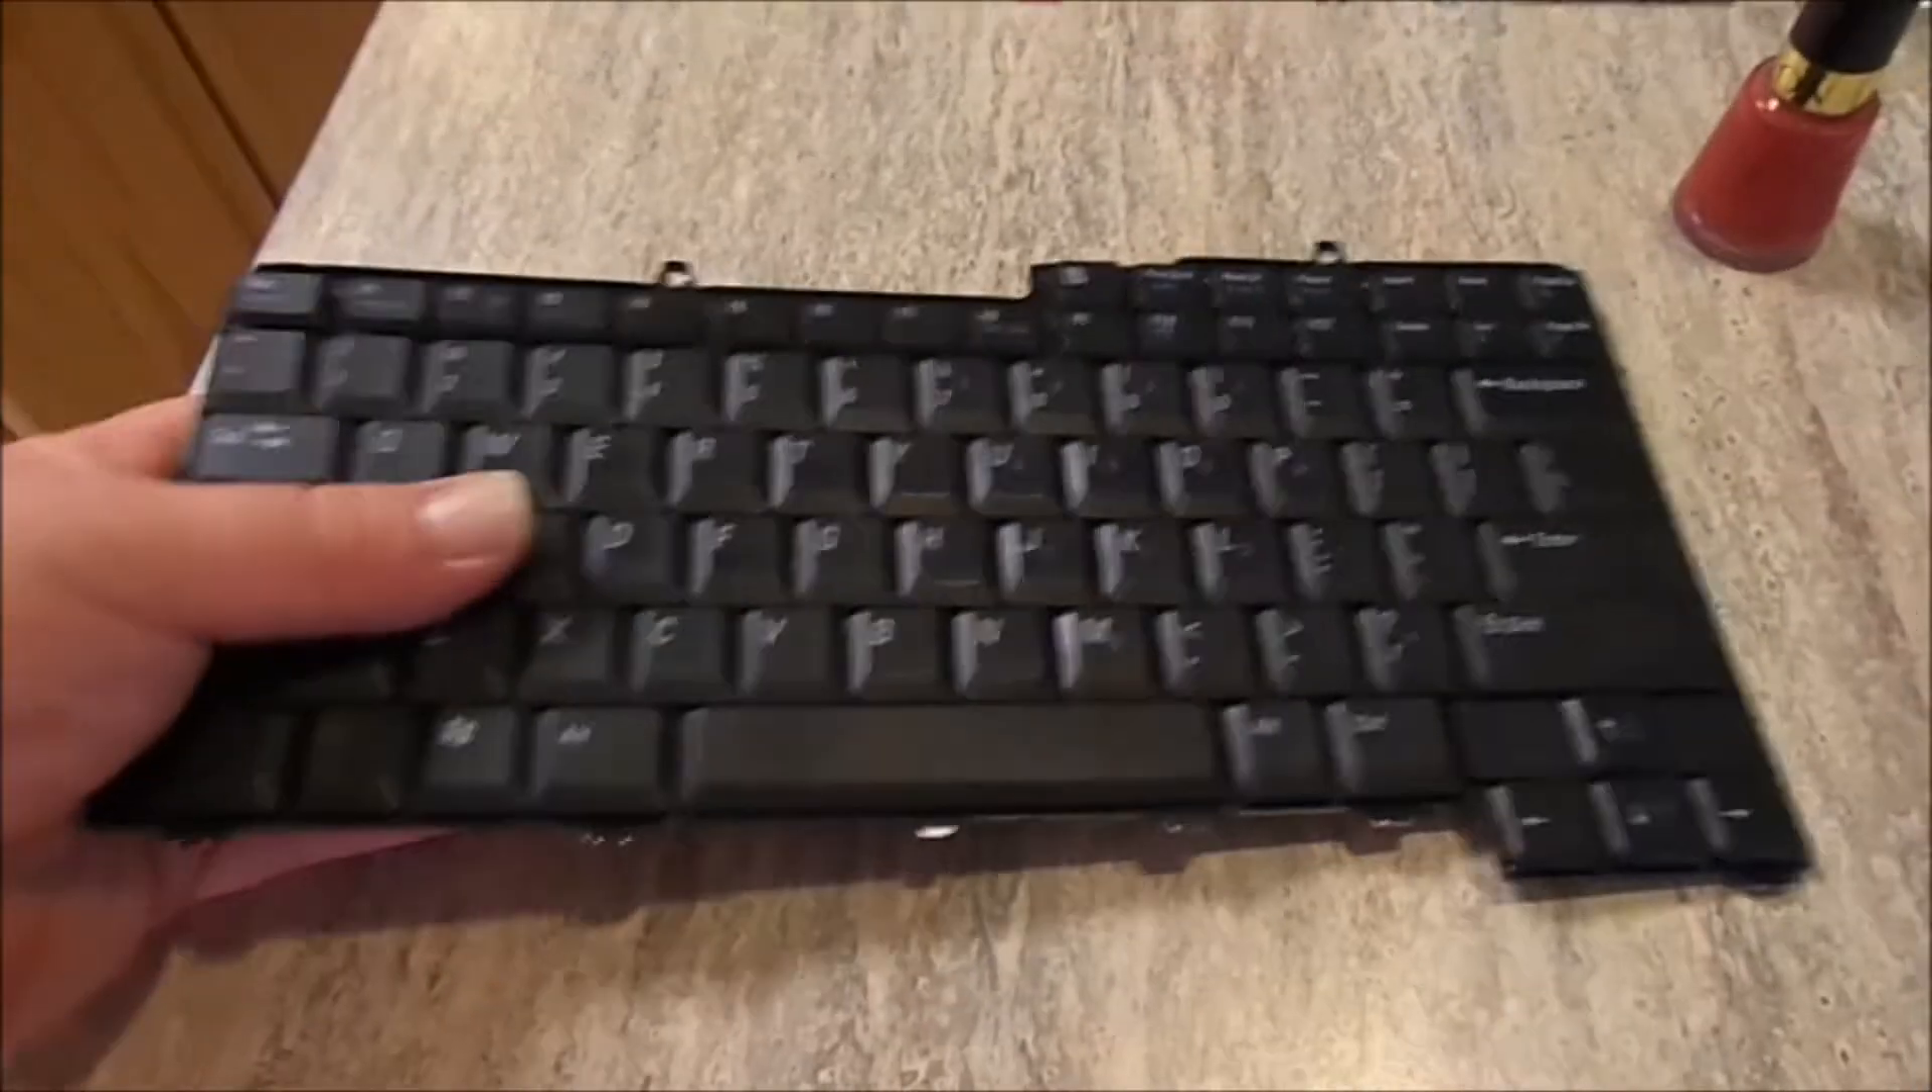You can see the keyboard is out.